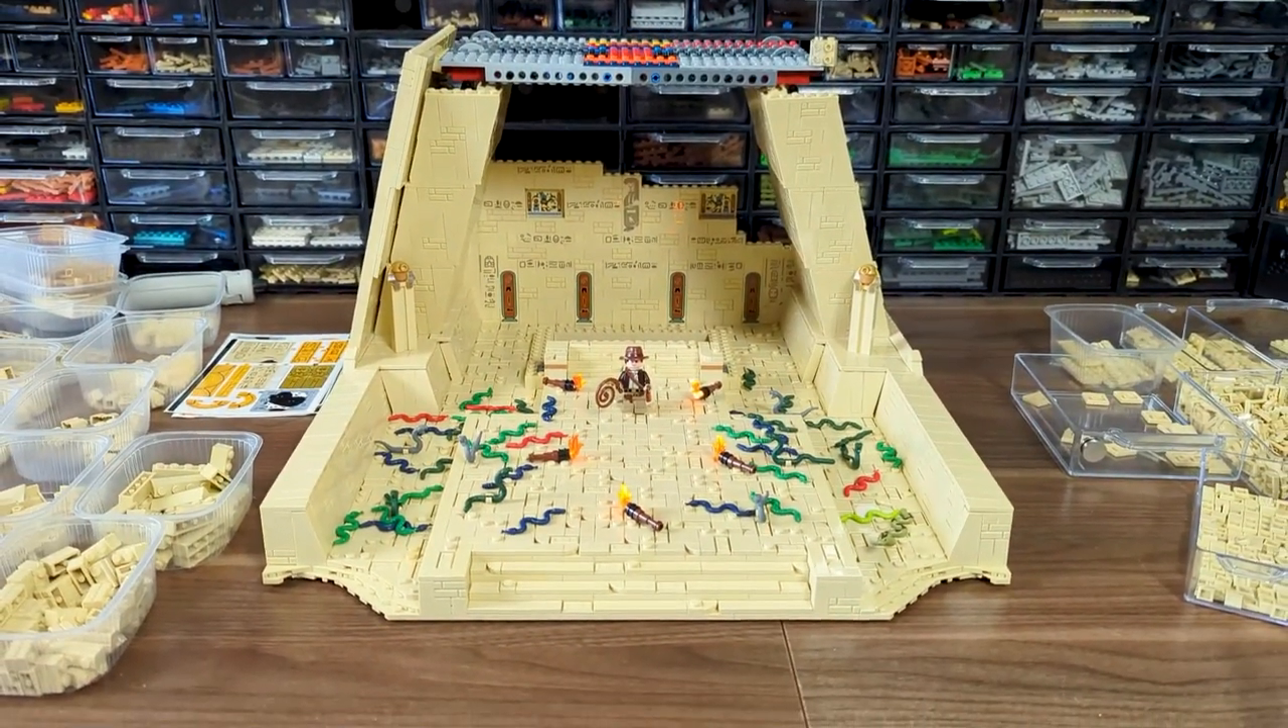The floor is nicely tiled up and looking great.